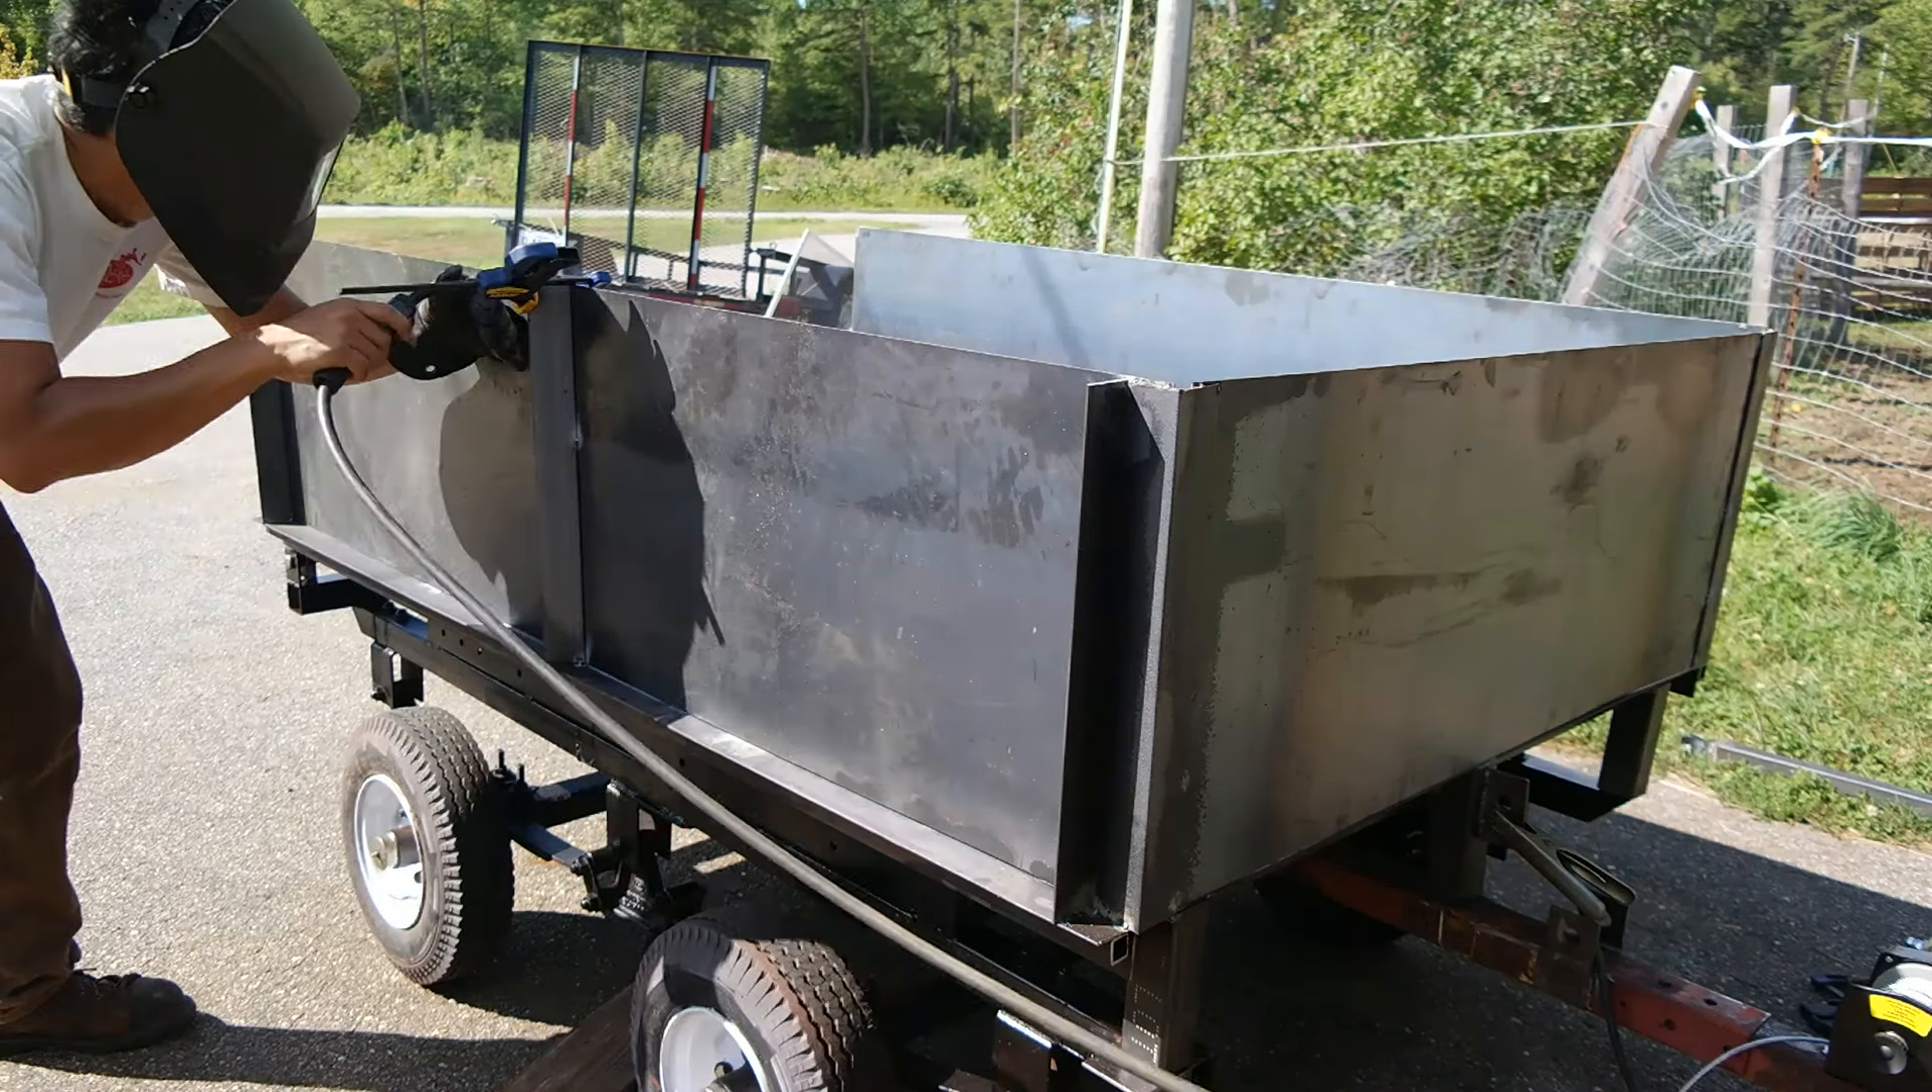And I added a support in the middle of the walls along the length of it just to add a little bit more rigidity on the side.